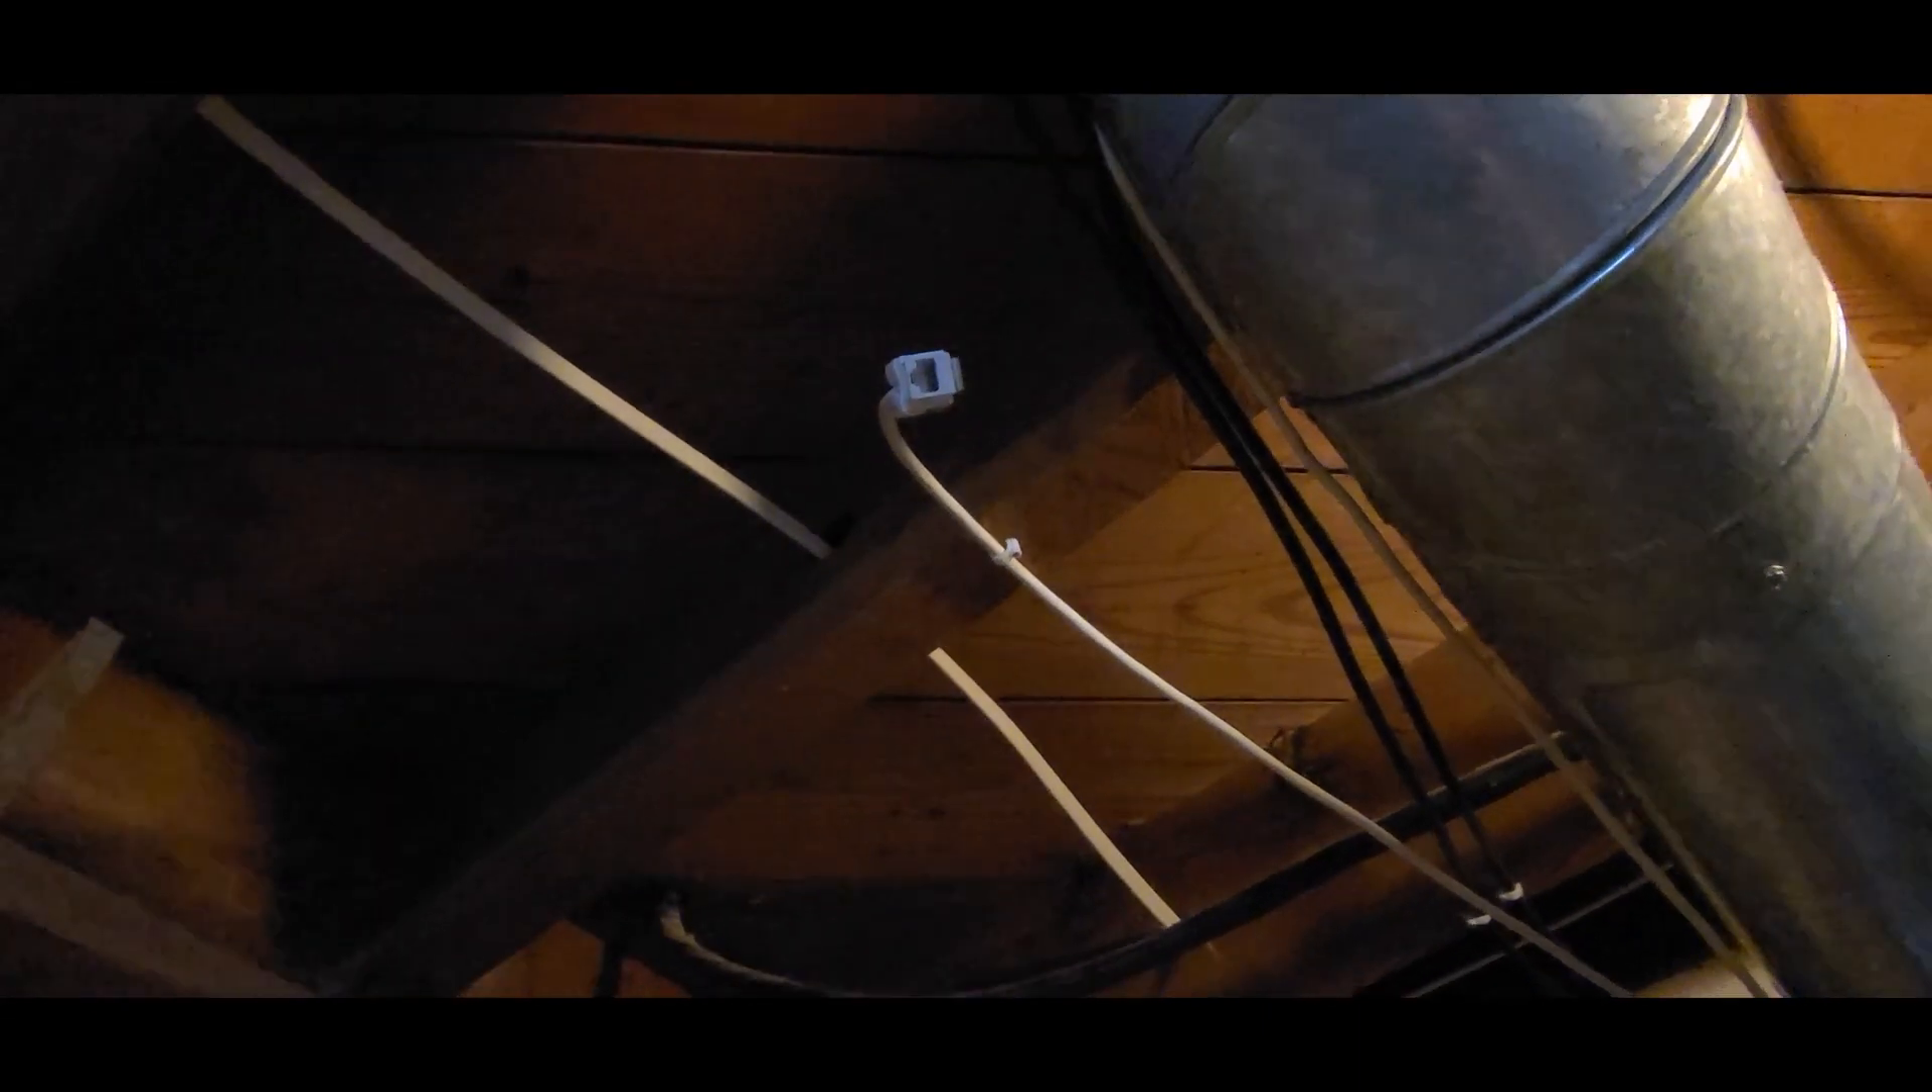So let me go over there All right, so I don't know if you guys can see very clearly, but I've terminated this ethernet cable here.